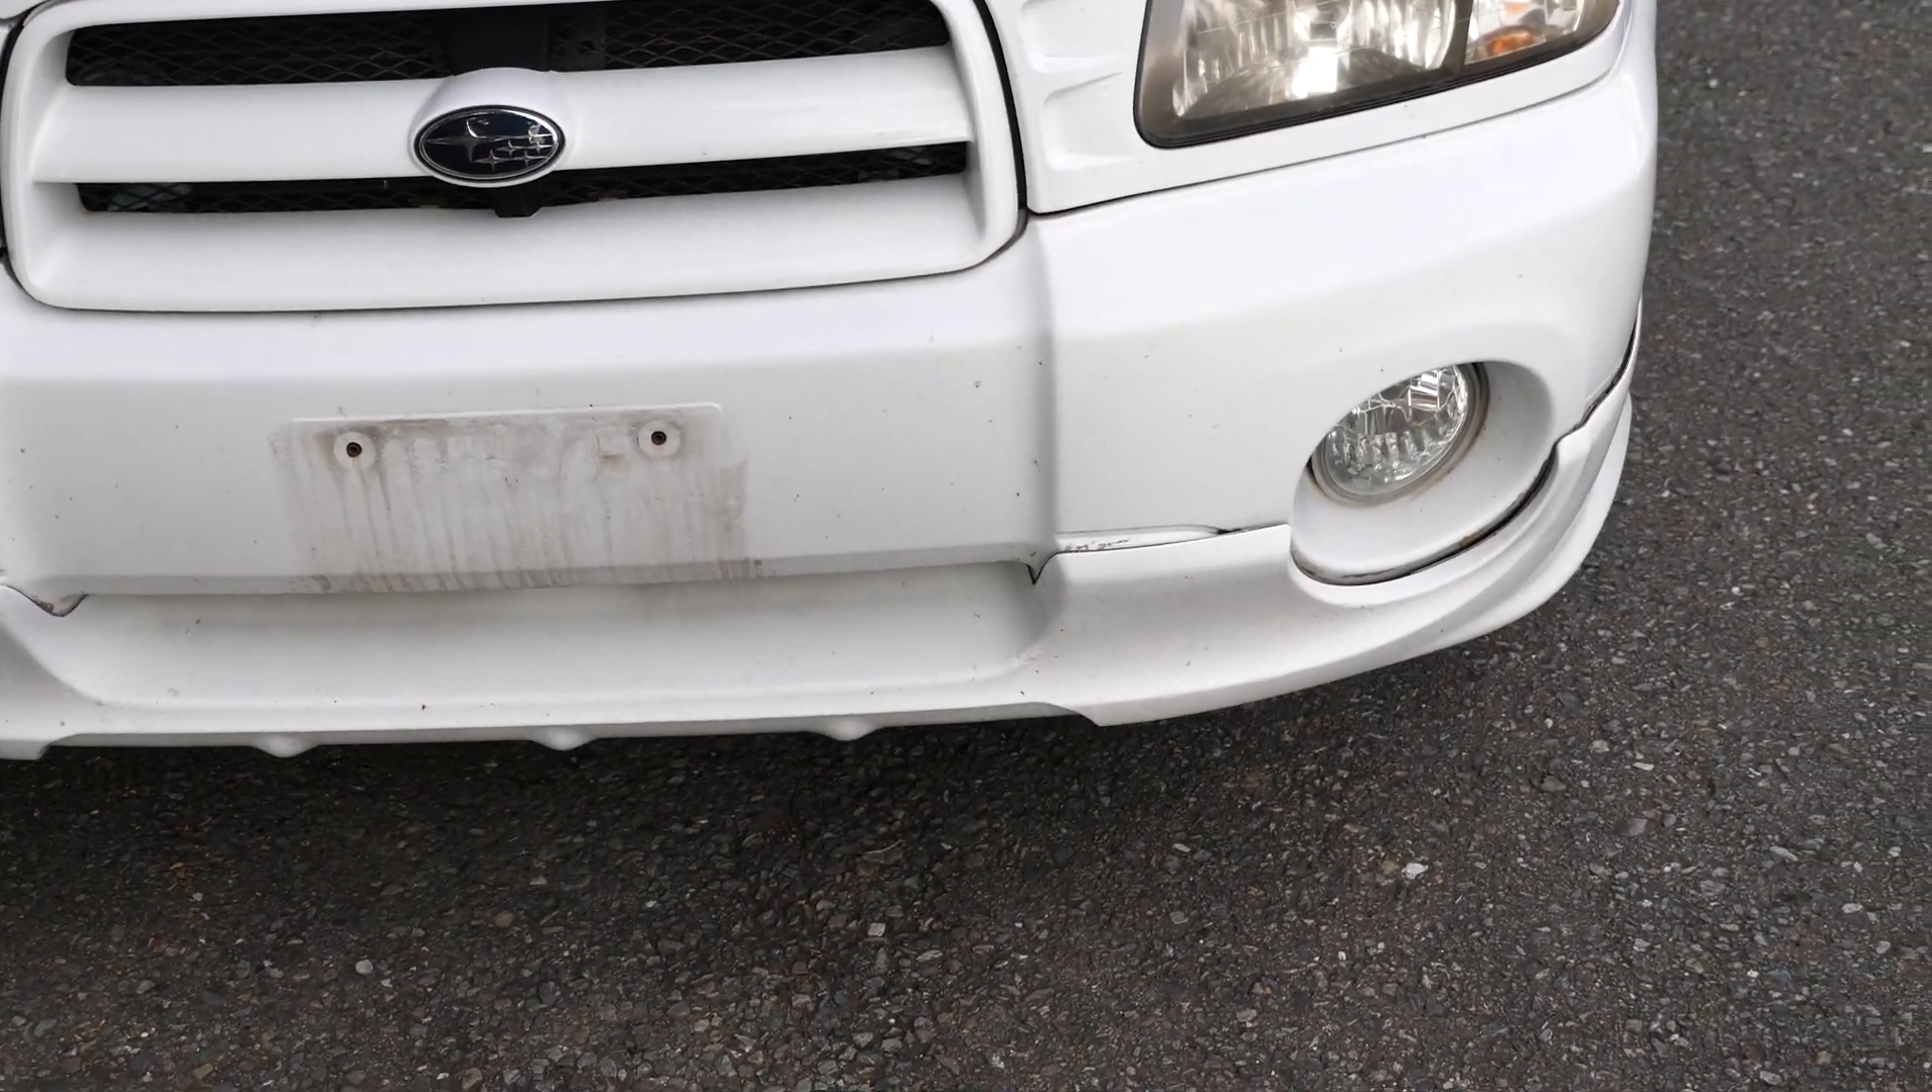The front bumper lip is not seated exactly on there the way that it should be you can see it's a little bit coming off if you look at it uh uh closely.